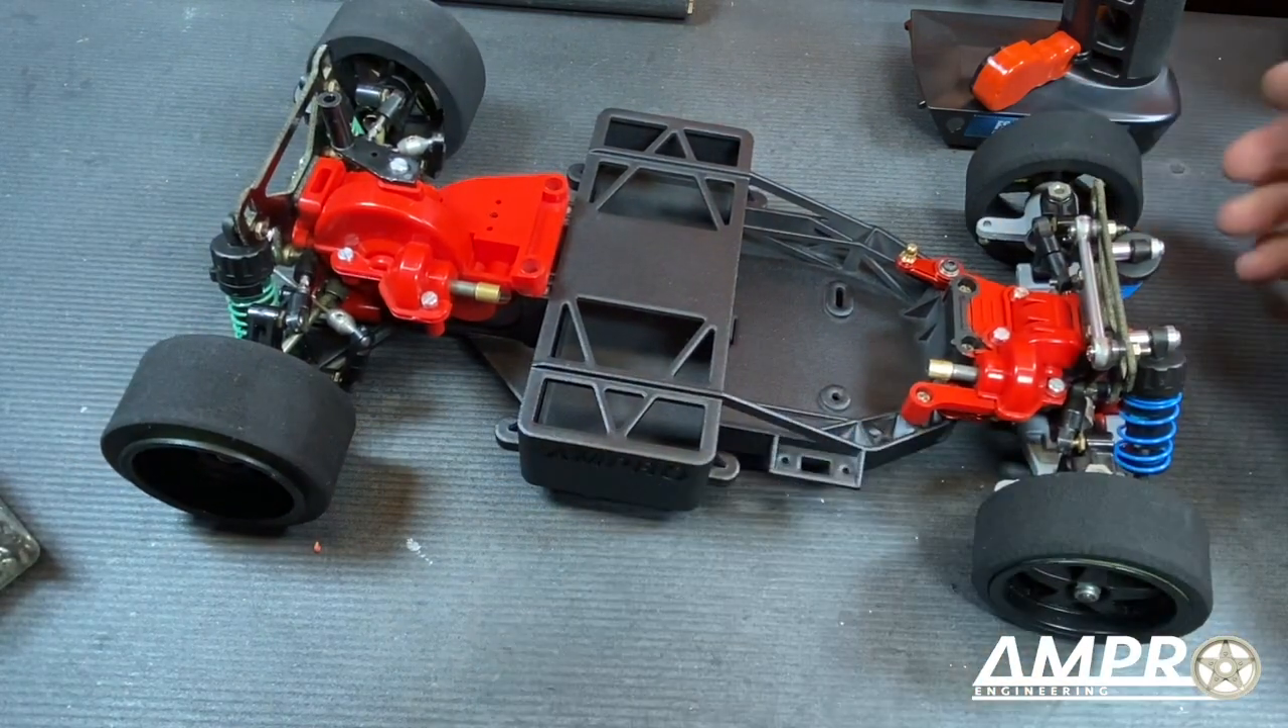Rear suspension is in, the front suspension is in.